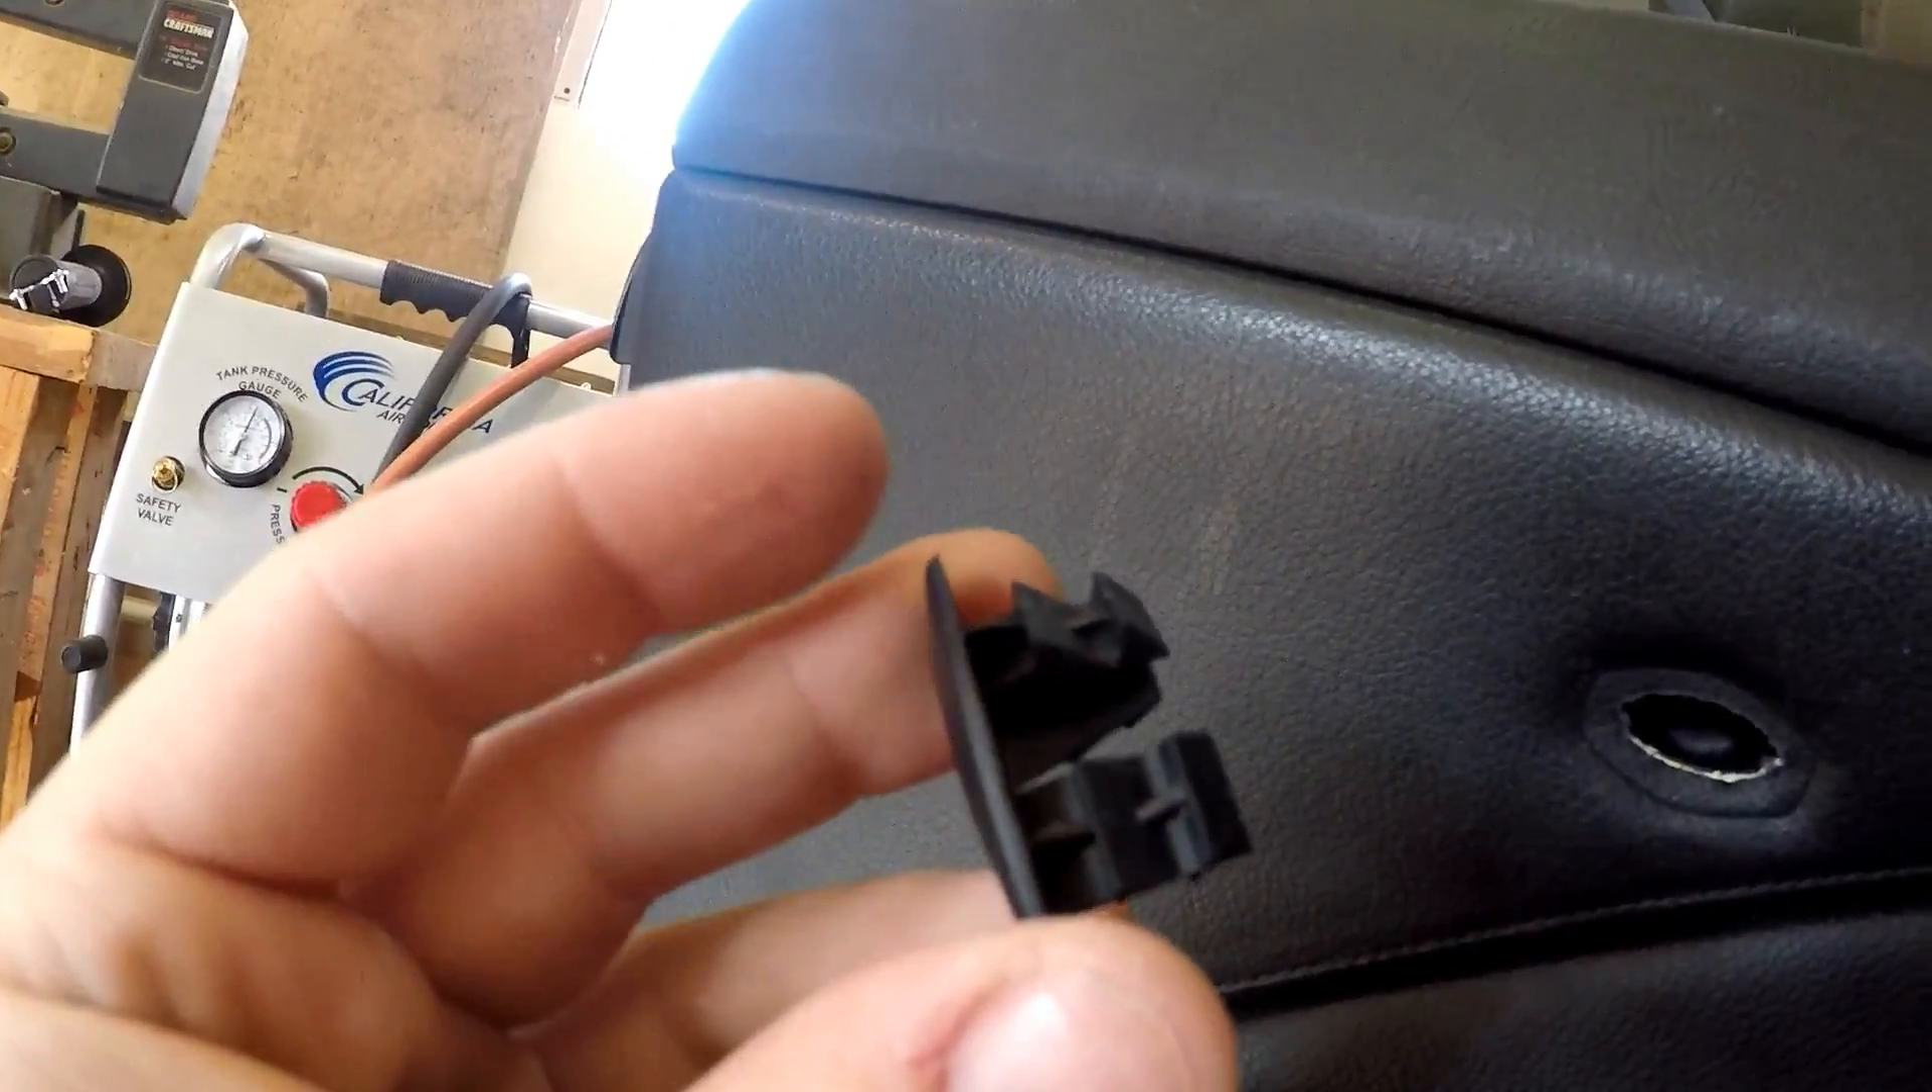Alright, so I got the airbag clip out.